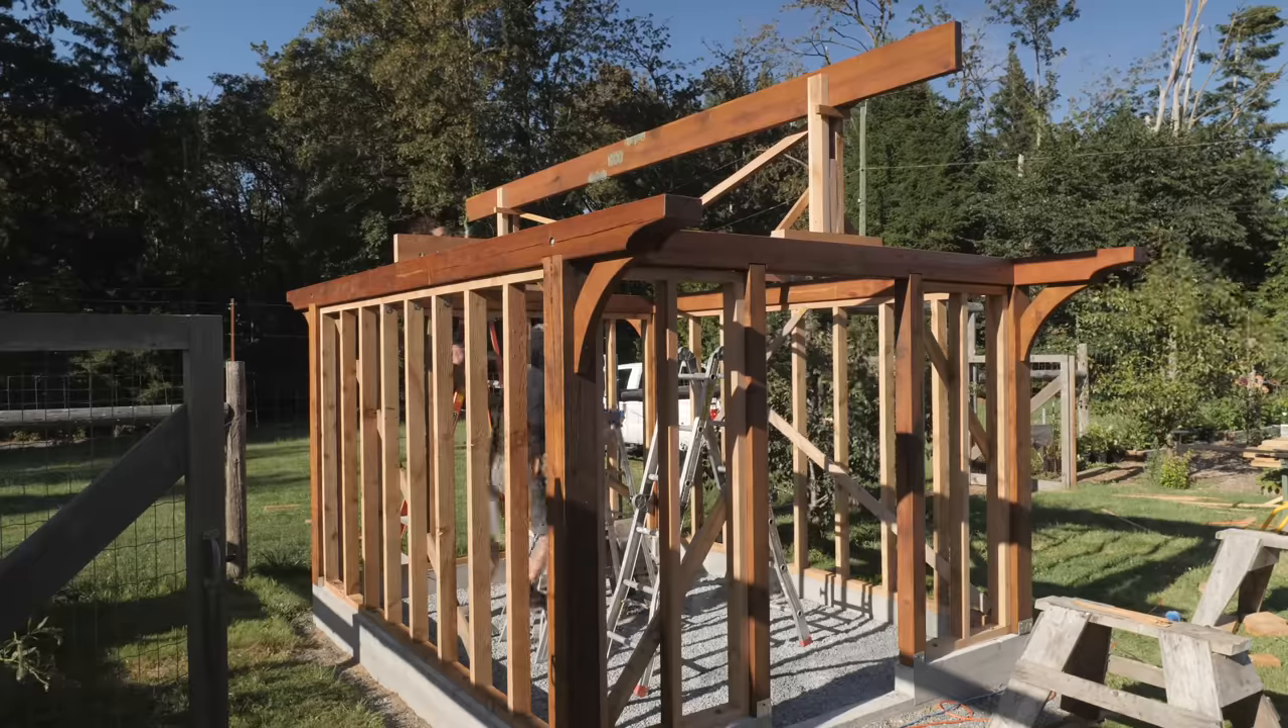Now we can lift and slide the ridge beam into place. It was a bit tricky, but it went well.